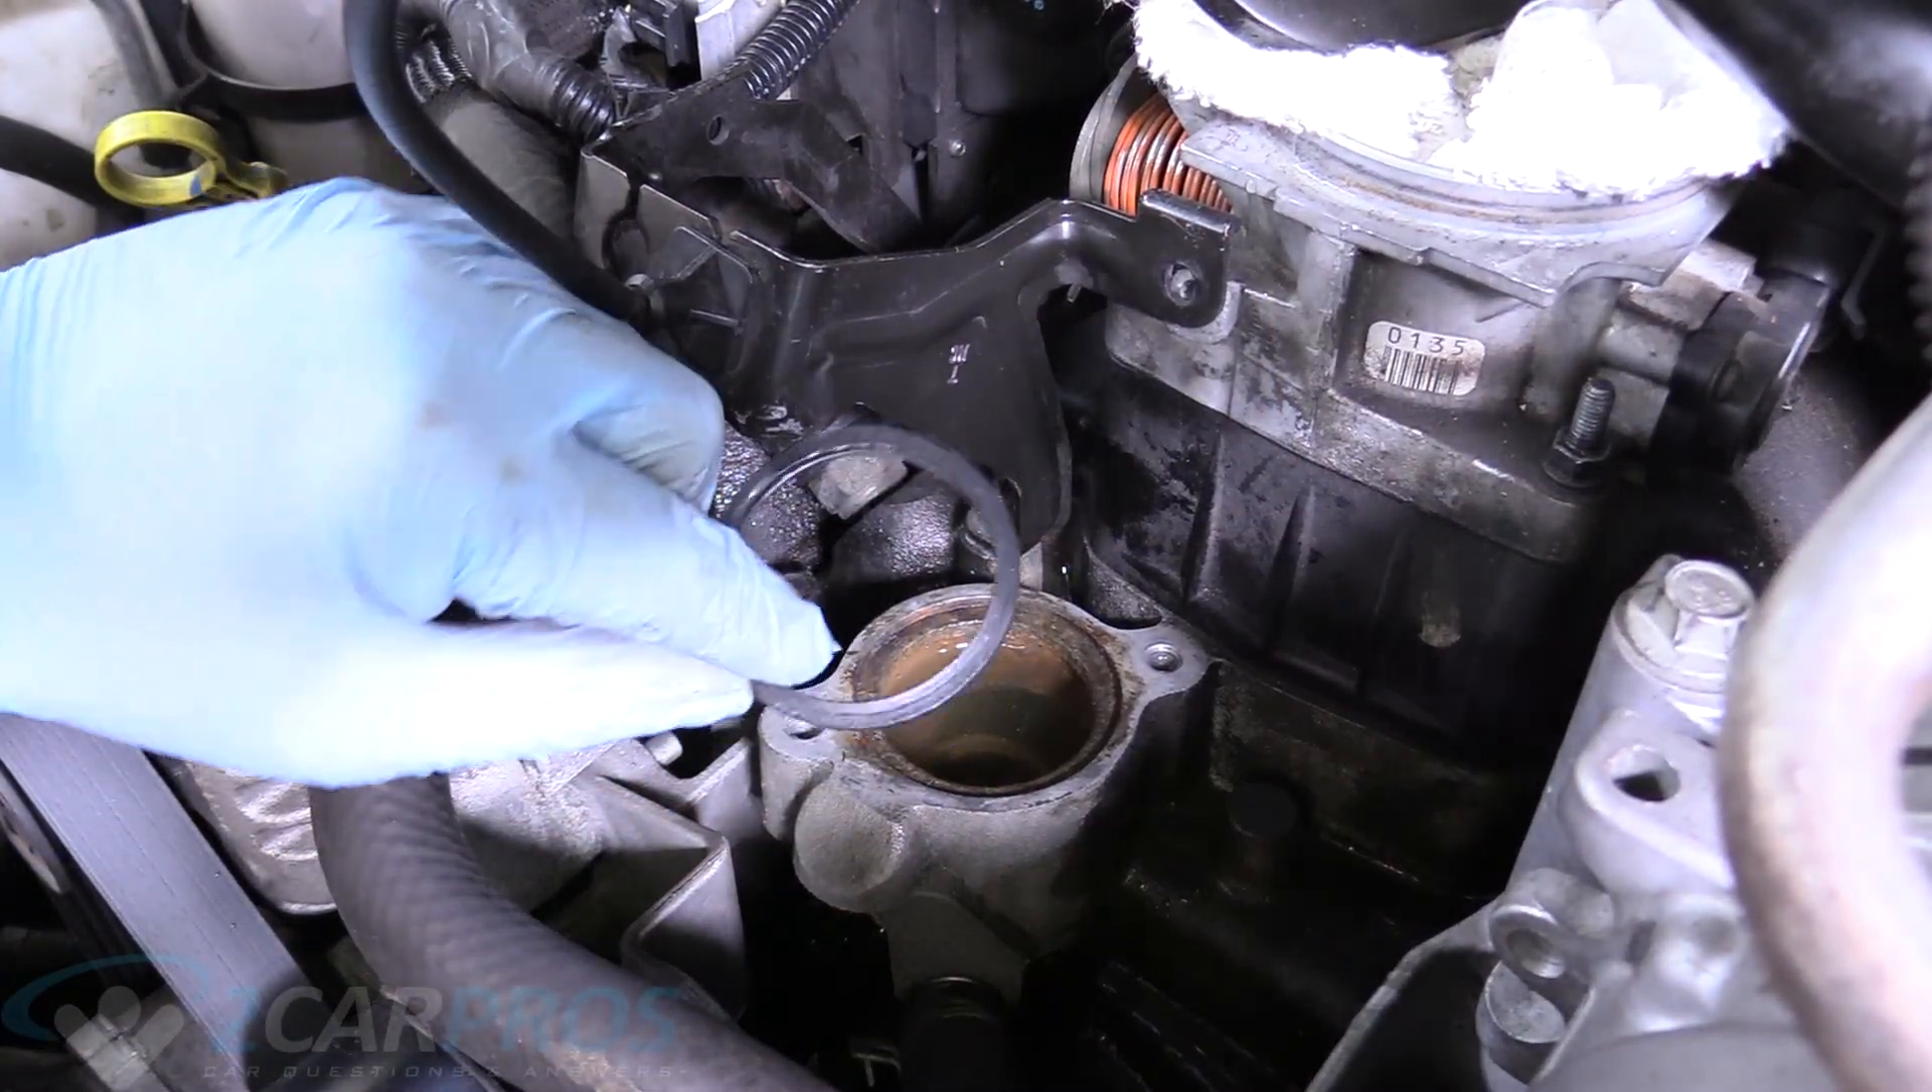We took our thermostat out and removed the O-ring off of the thermostat and we're just going to put it in that recess right there.